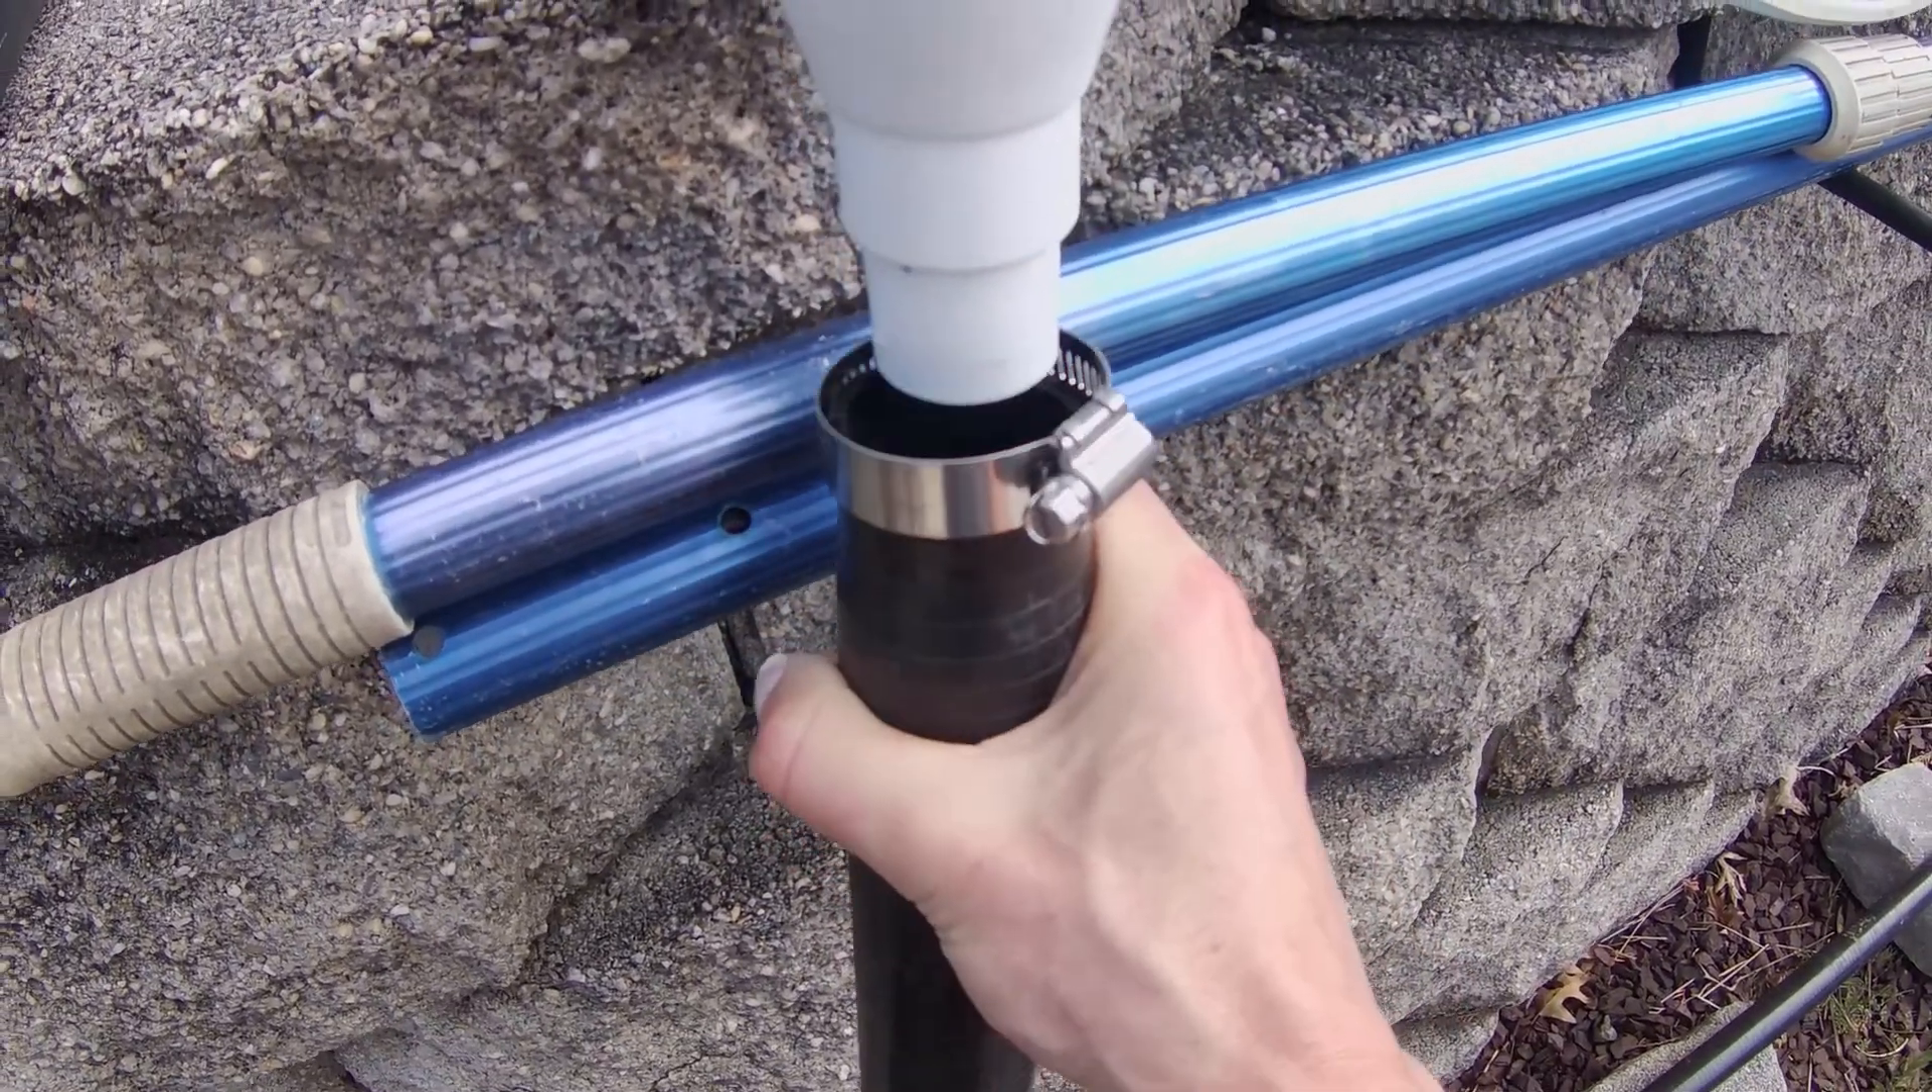Okay, I ran into an issue. So the diameter of this piece right here is not wide enough.